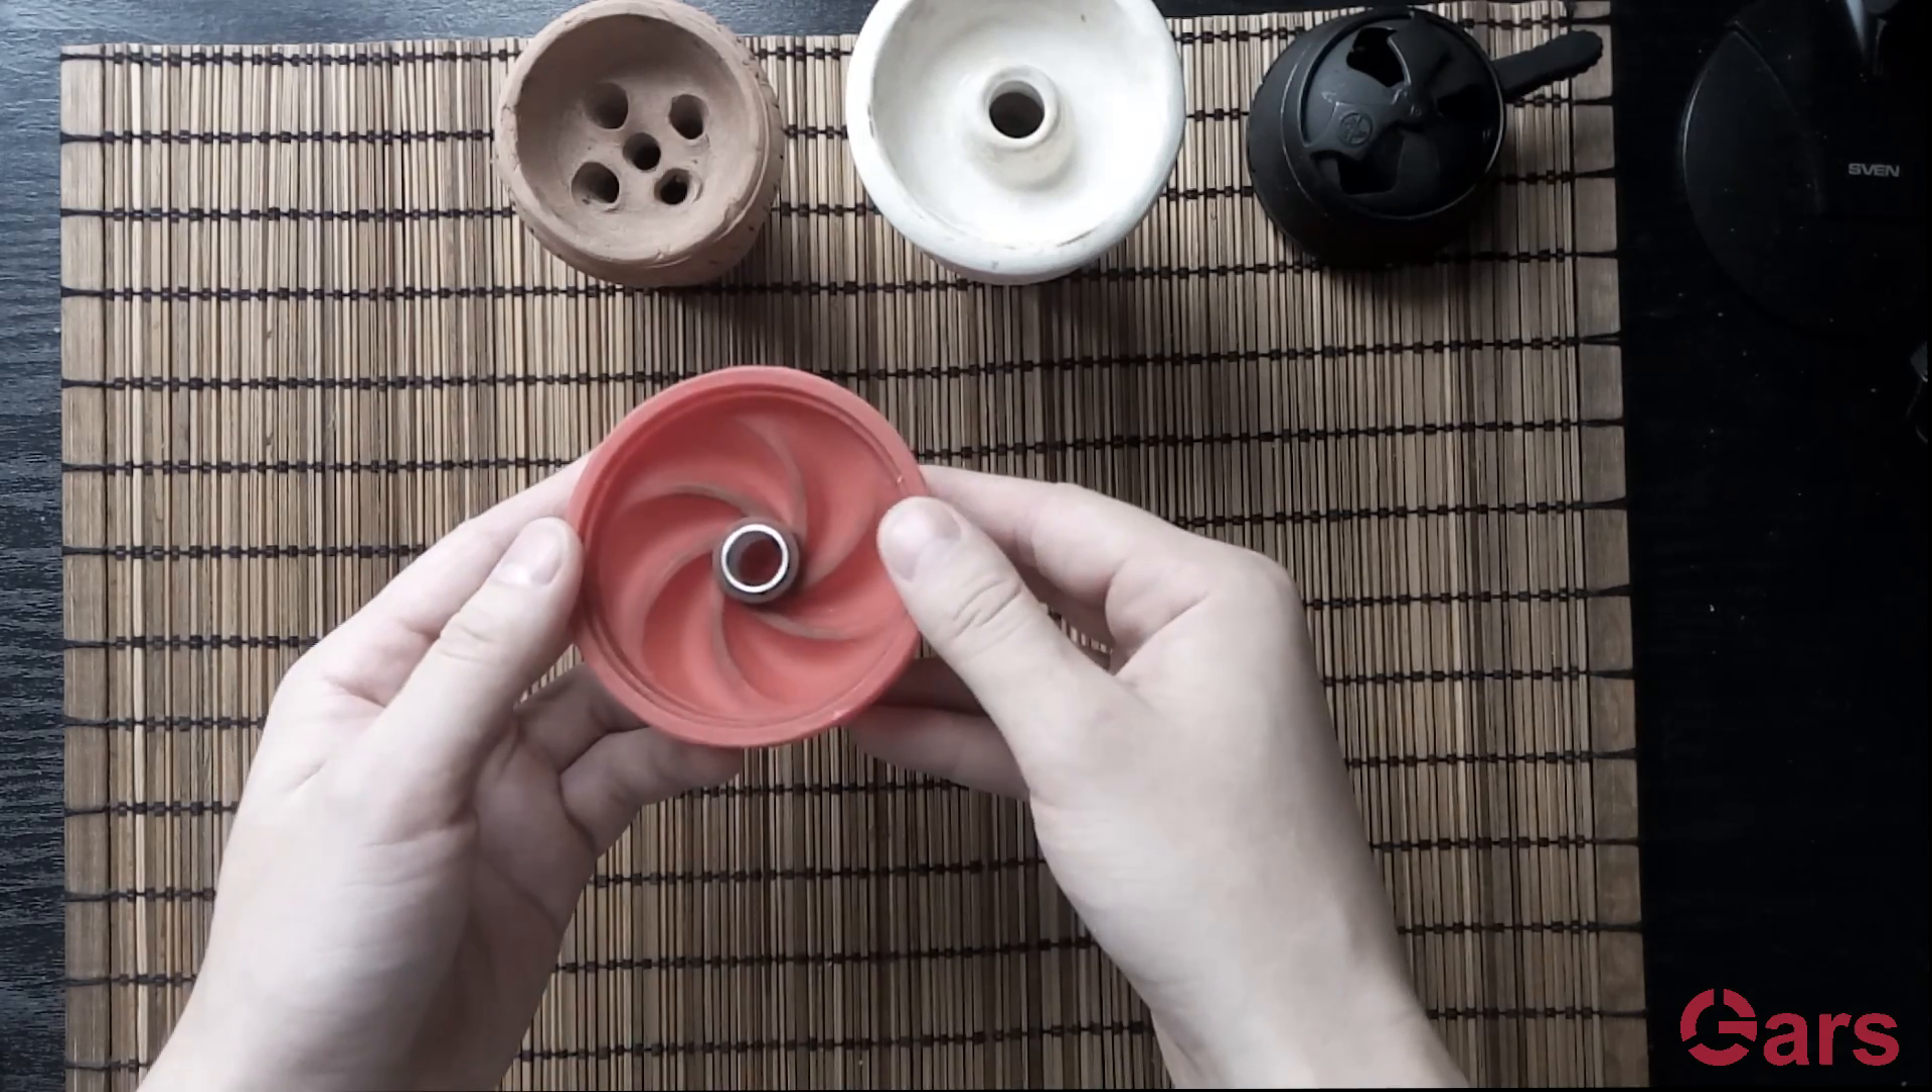Во -первых, я вставил втулку в центральное отверстие, увеличив диаметр с 10 до 12.